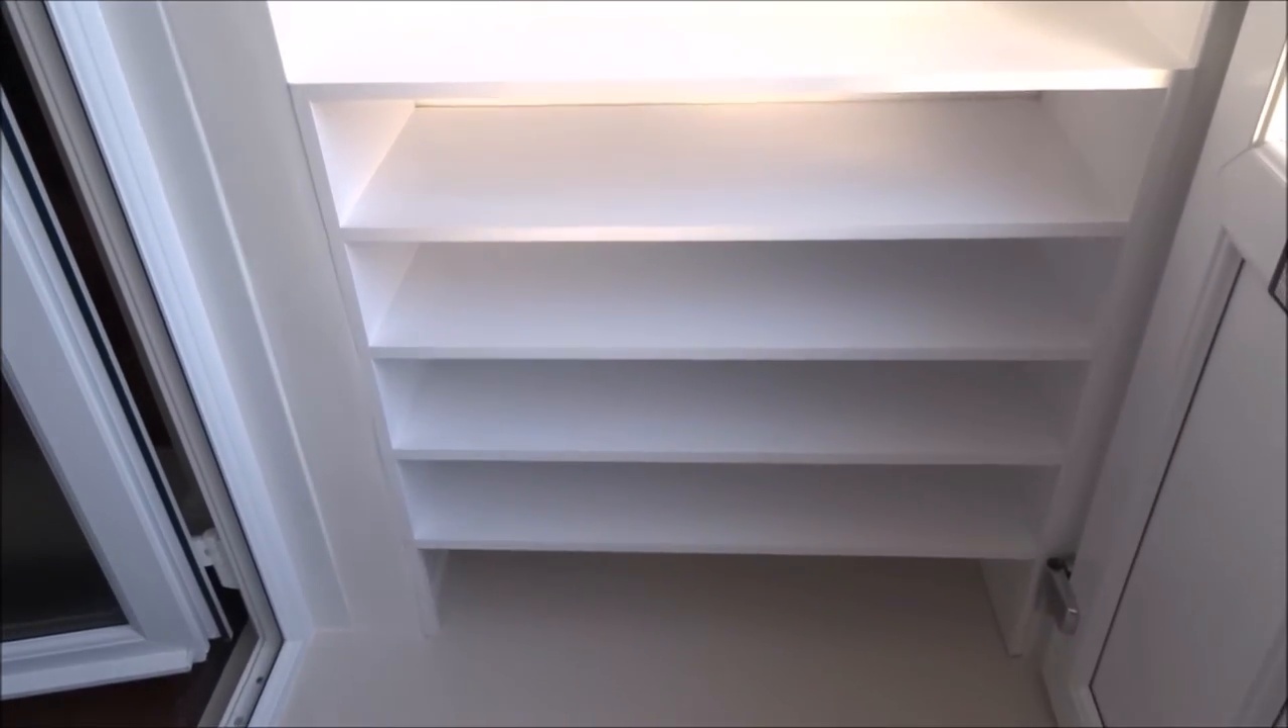Okay okay so here we have the finished porch area now I've fitted some shelves so we've got shoe storage.